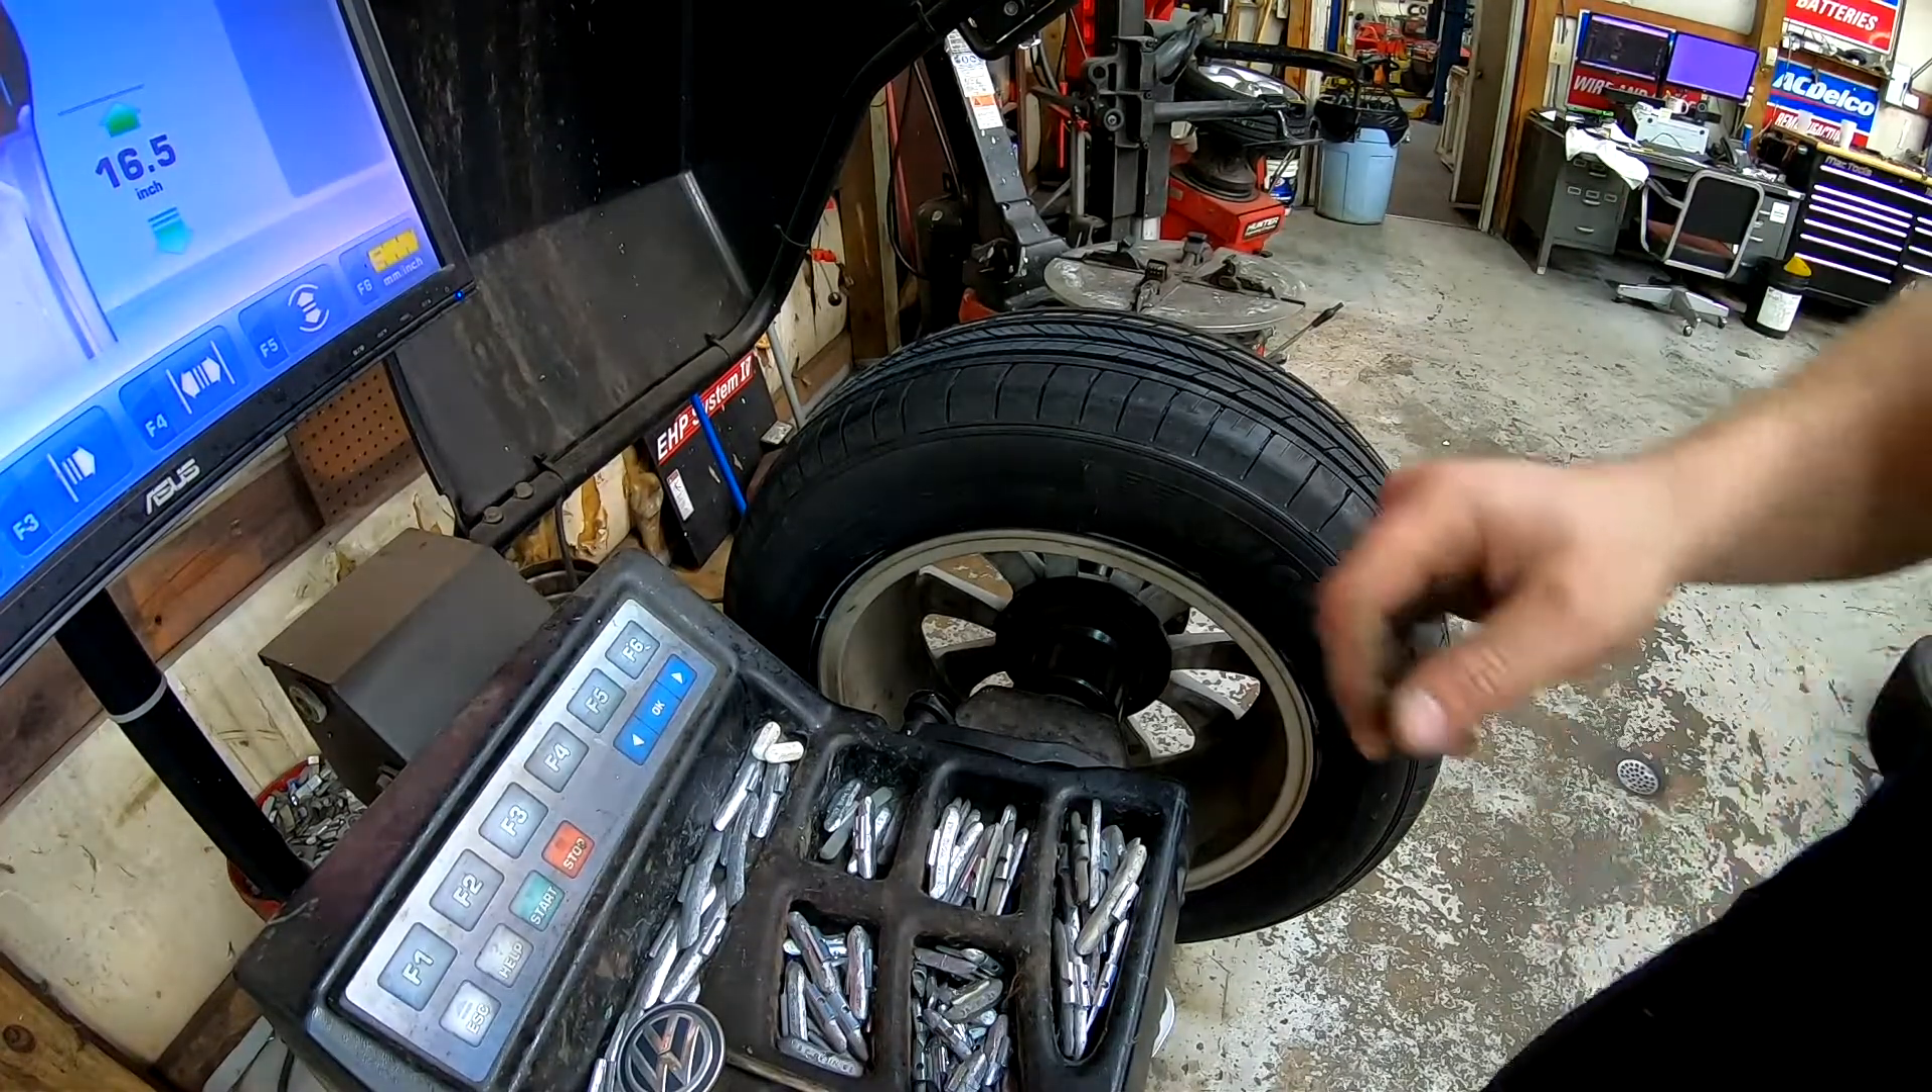So now we have our rim set up here on the machine.